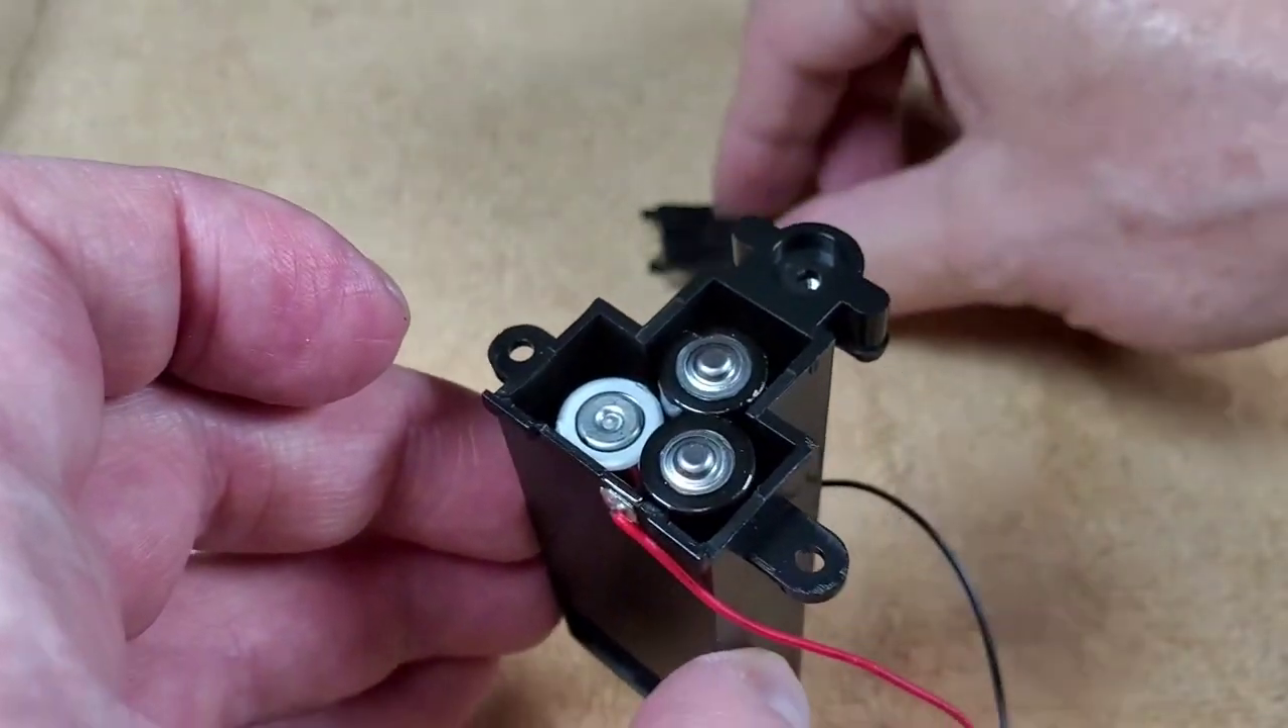So three triple a batteries go in there just like that.